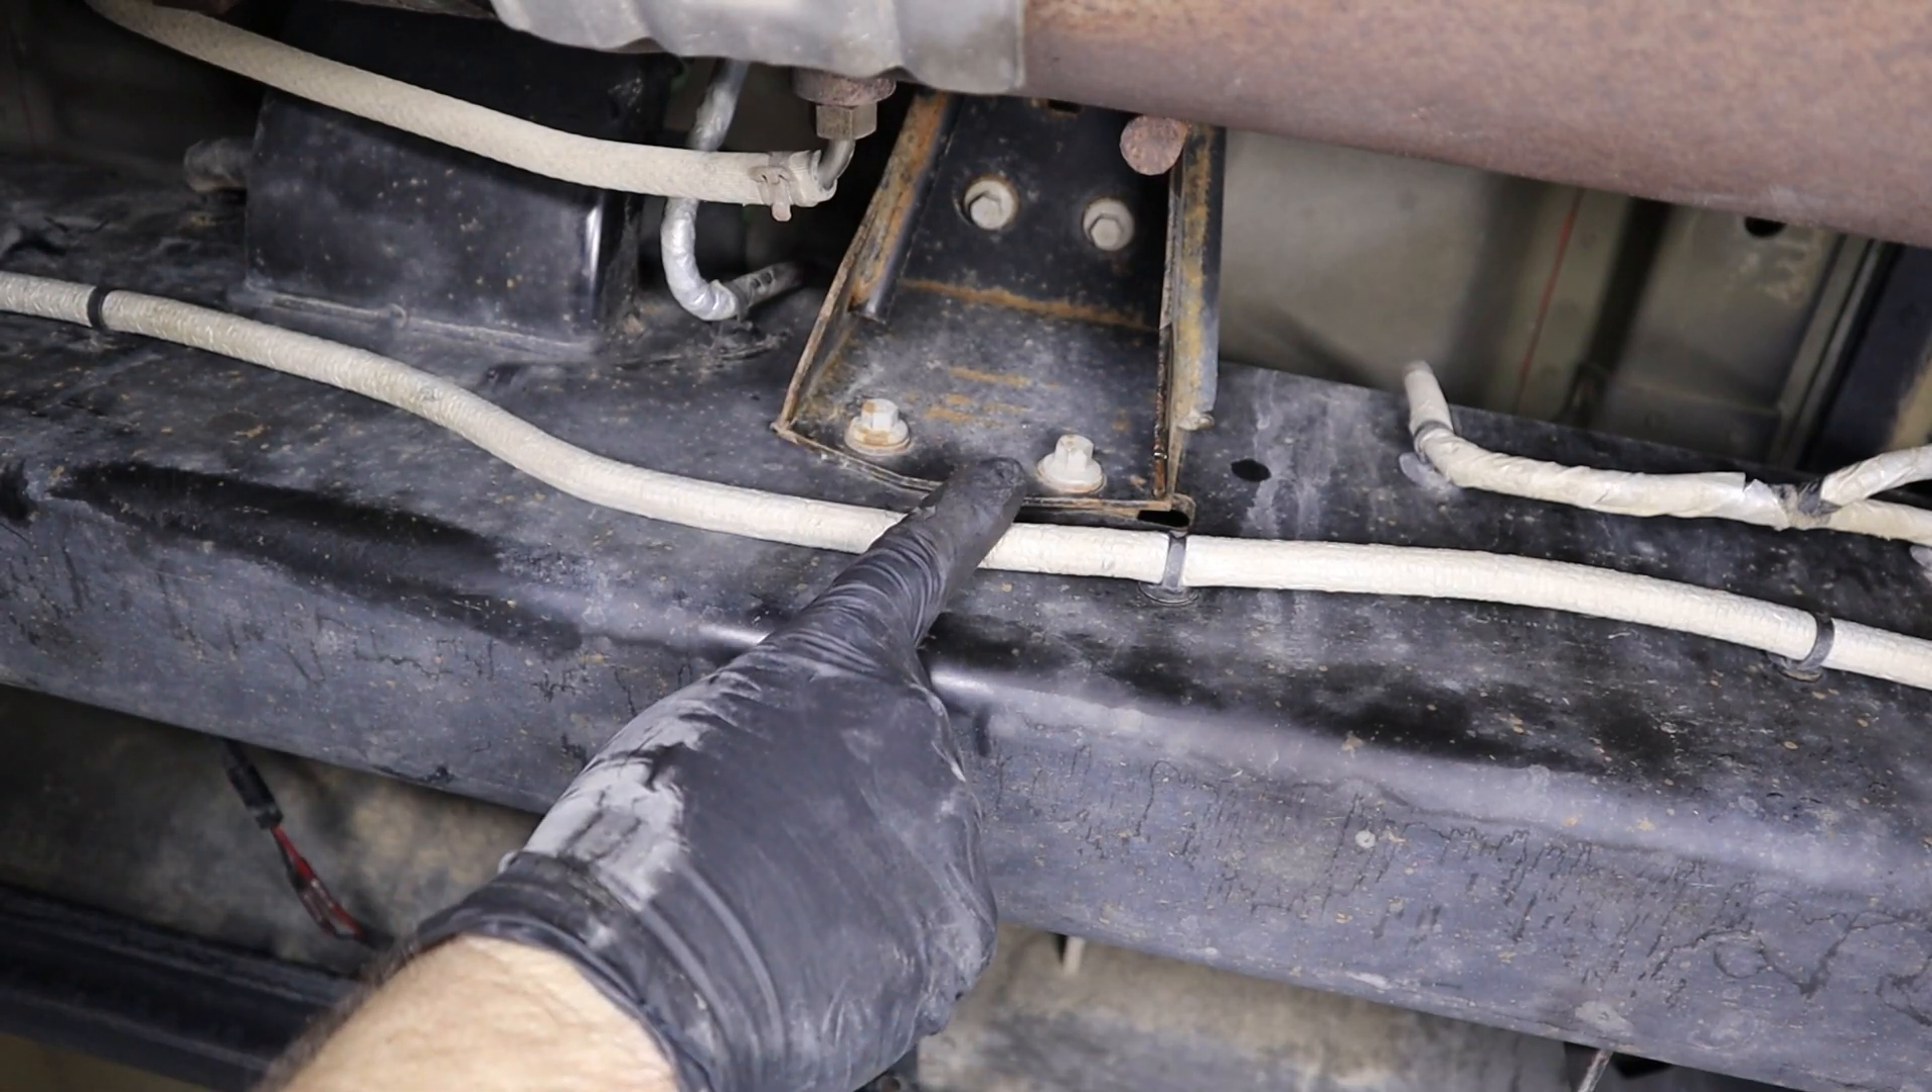These are the last four bolts holding the particulate filter in the truck.